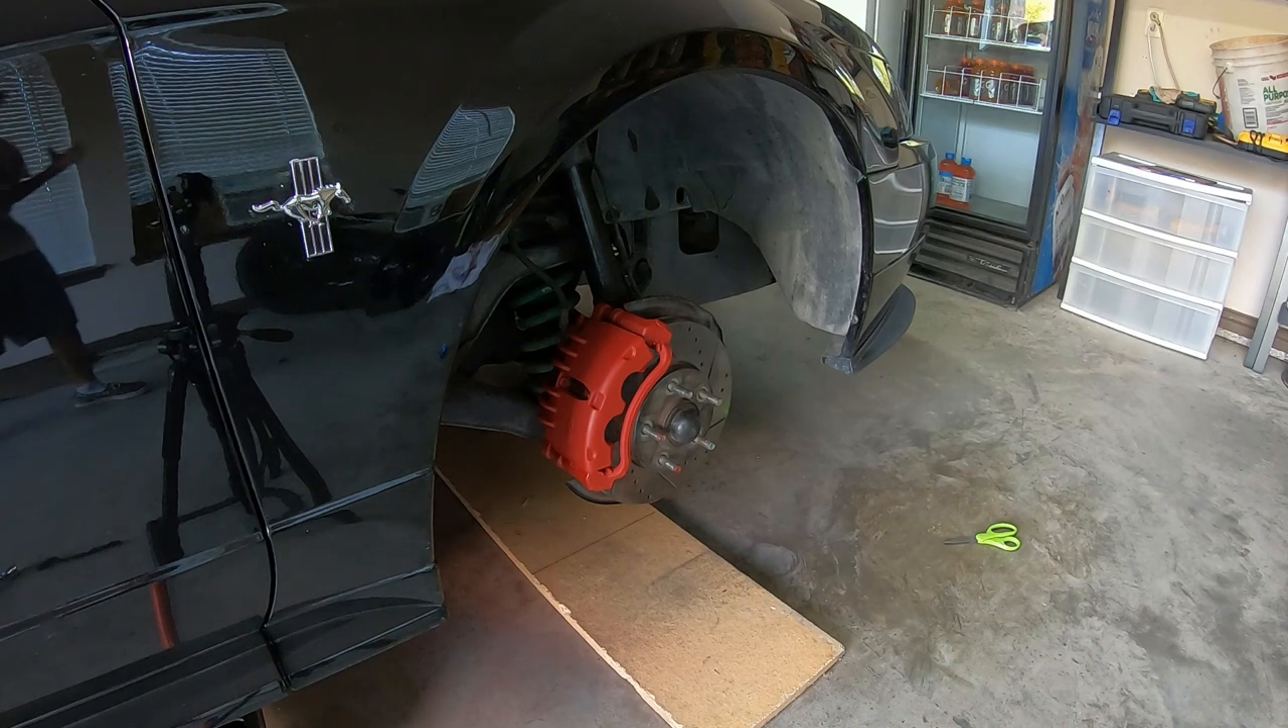And so all it is now is just putting on the wheel and yeah.